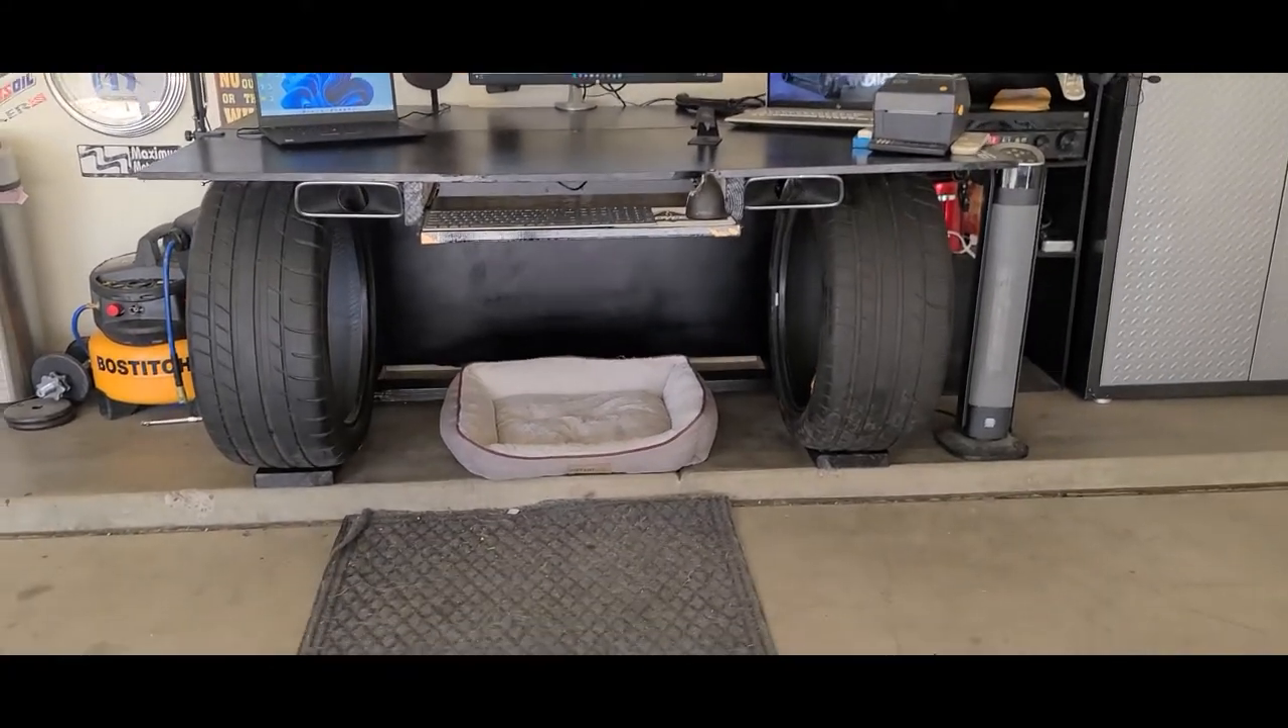We got the desk all in in its place.